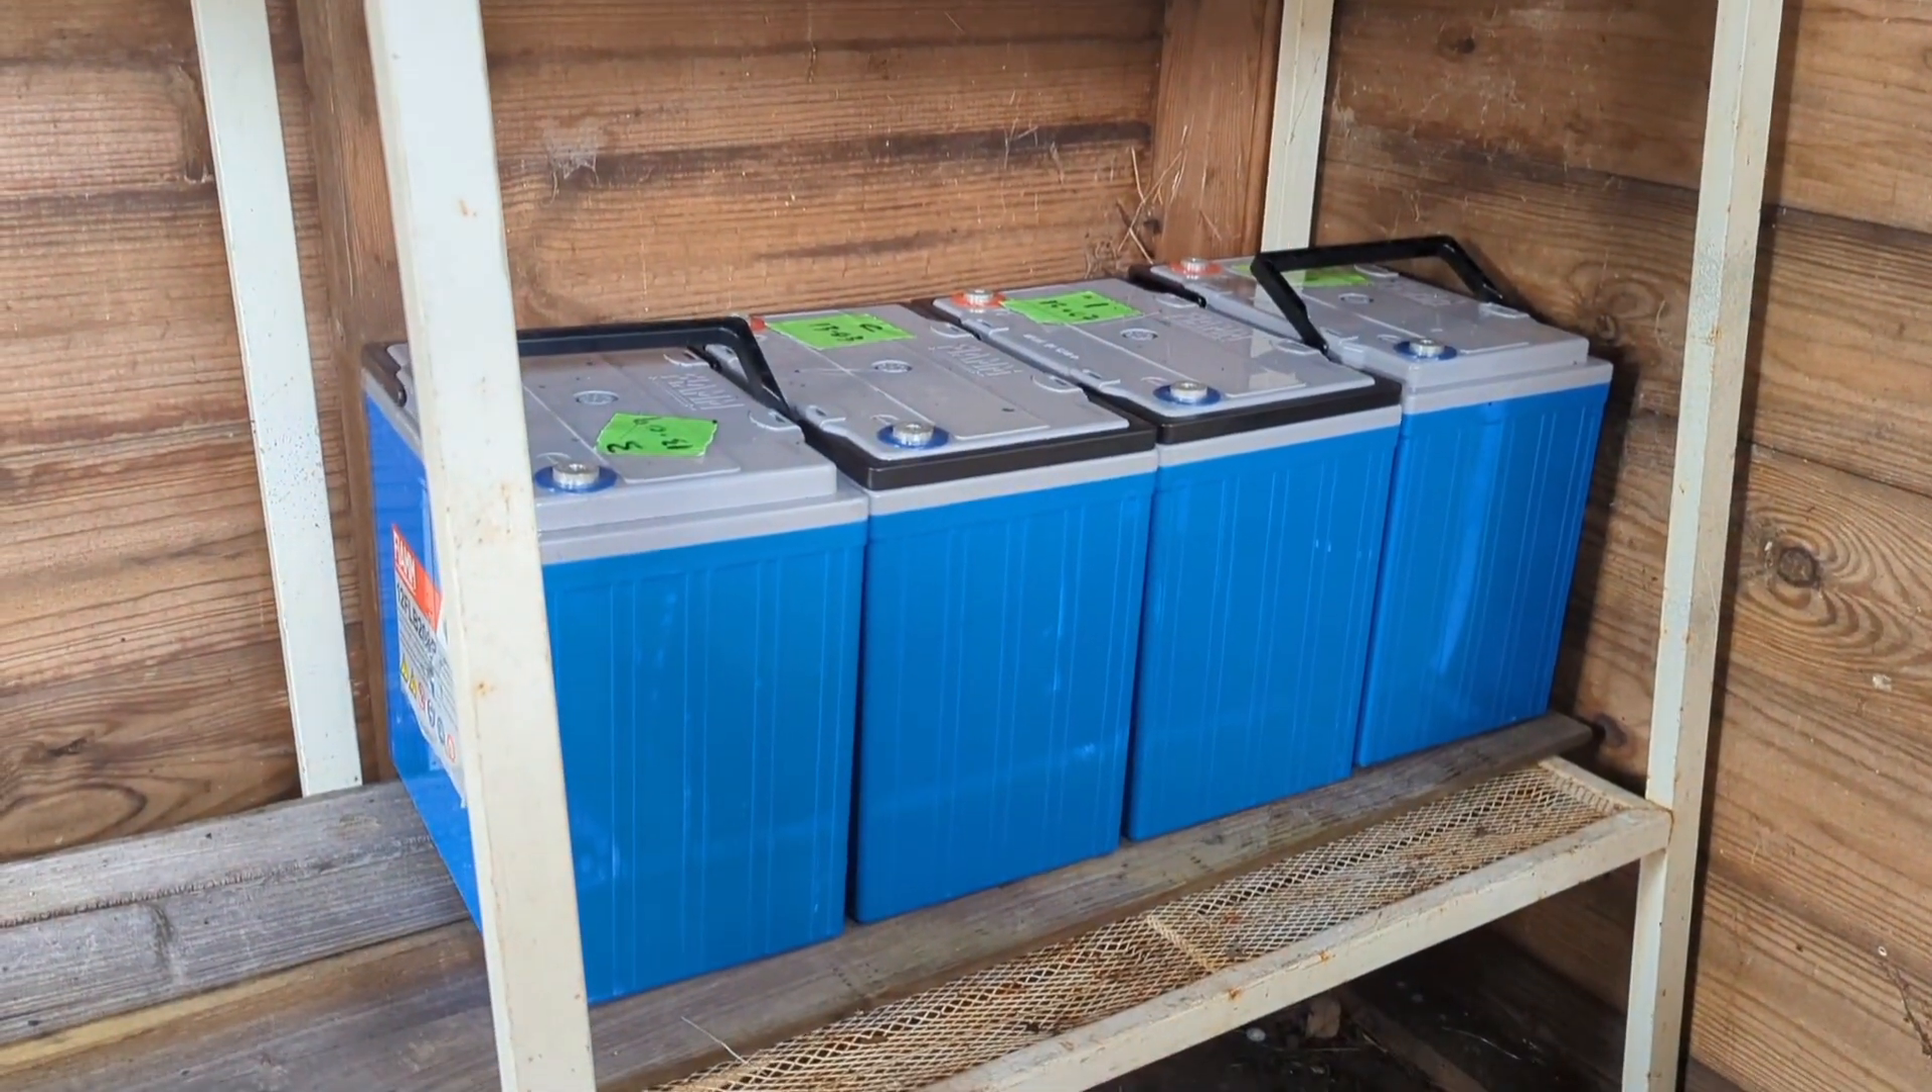That's the battery on the rack looking good not wired up yet.